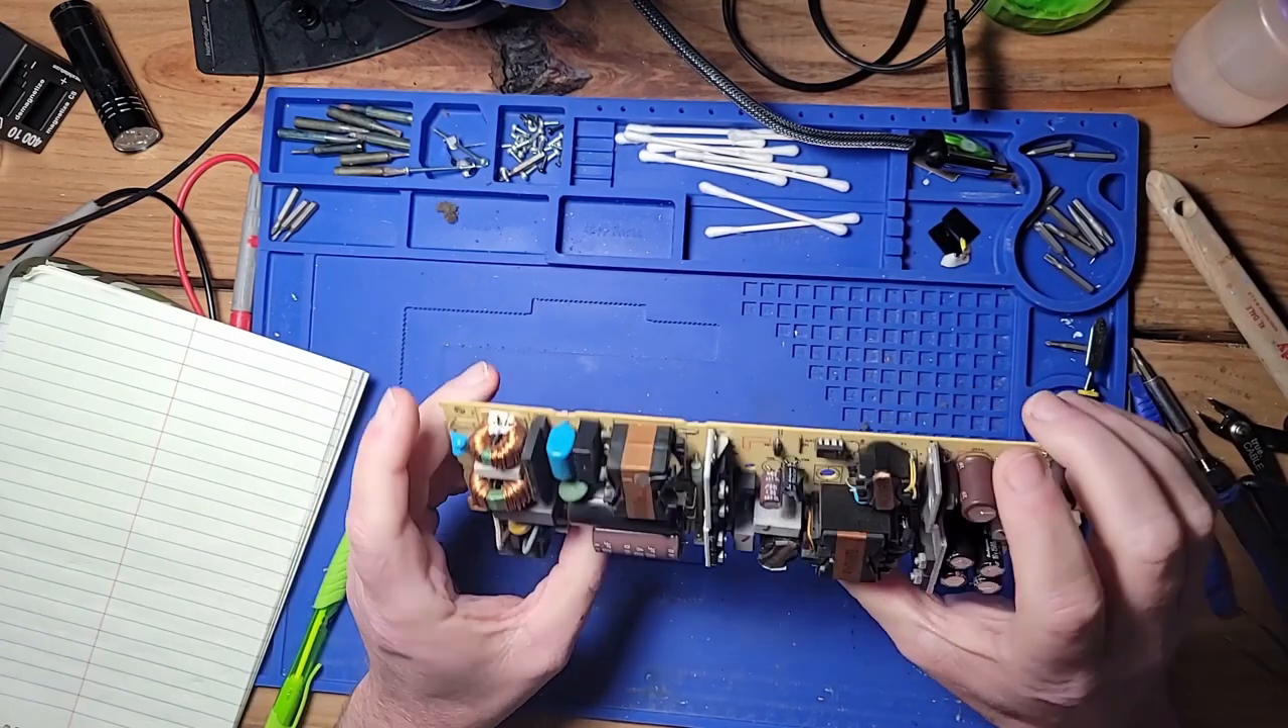All right so I got the power supply taken out of the case.